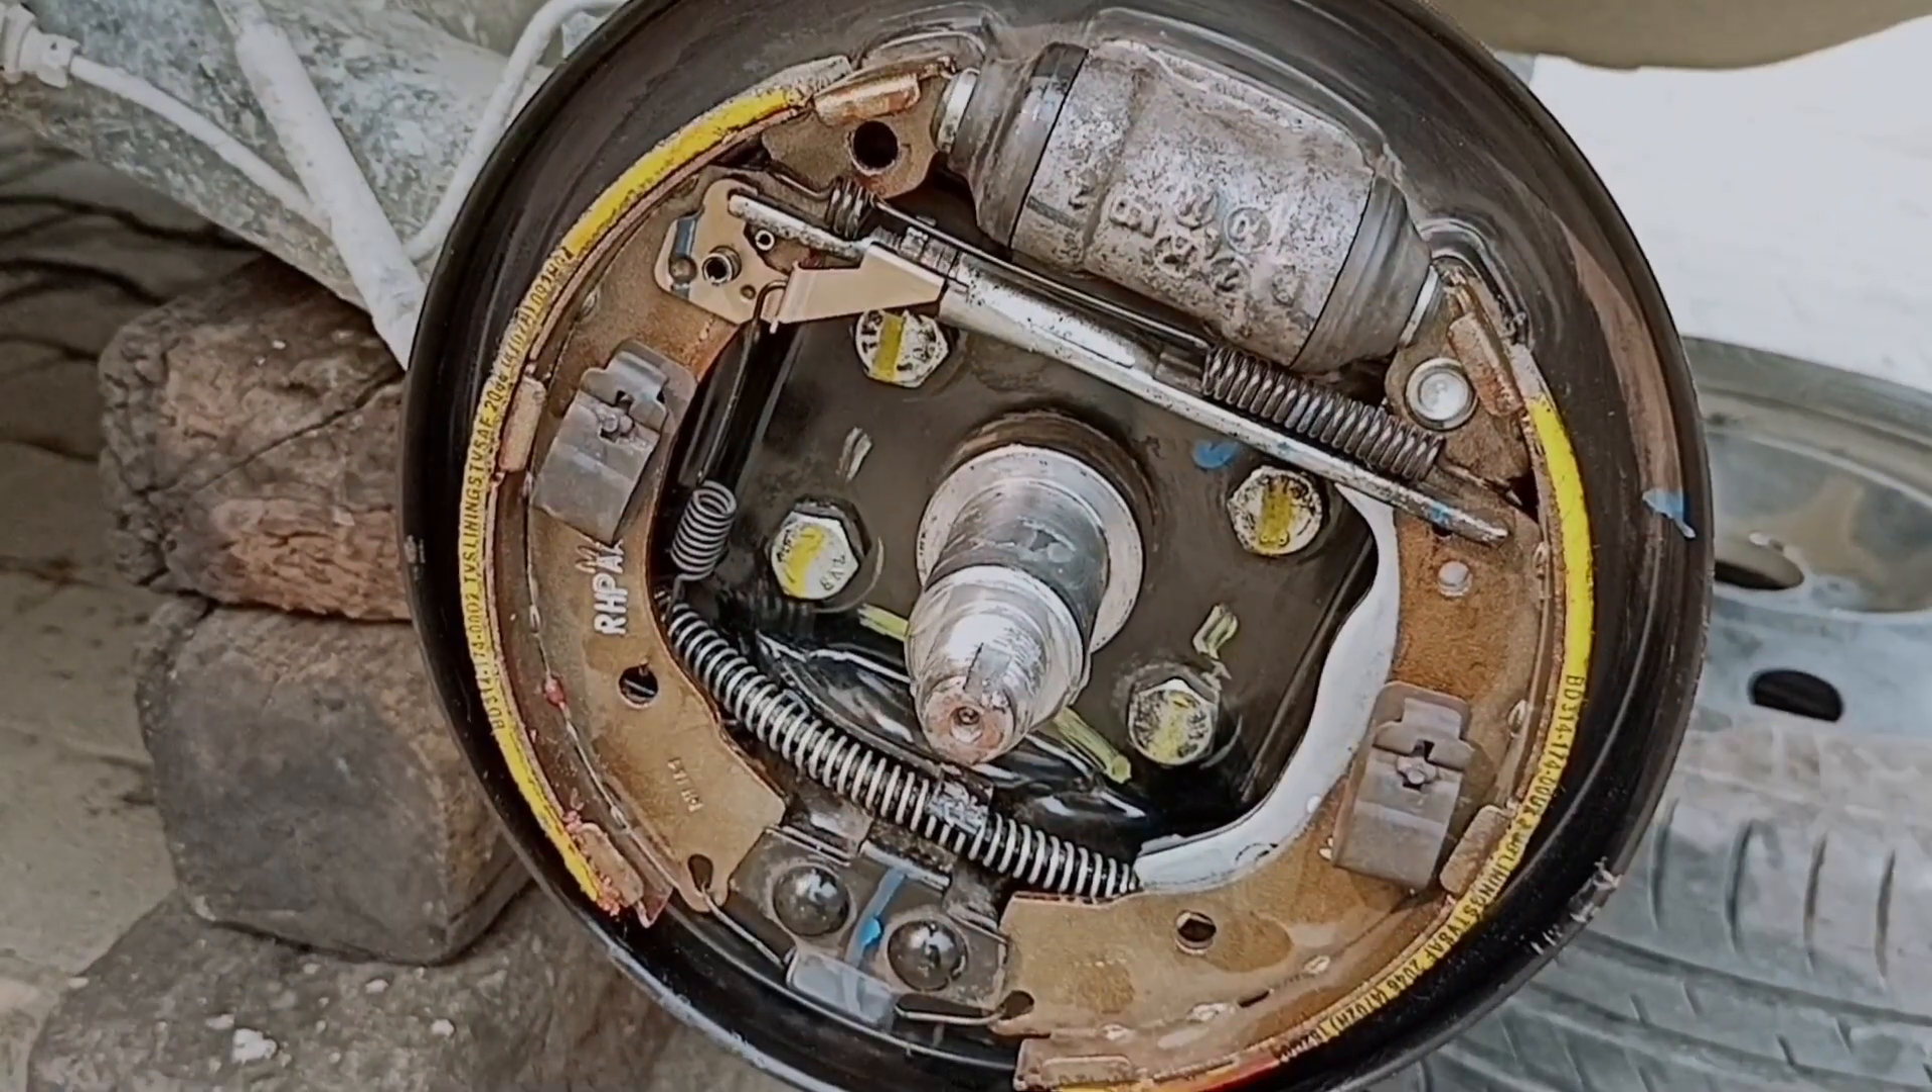यह नए वाले जो brake shoe हमने मंगाये थे दोस्तों वो हमने लगवा दिया है।